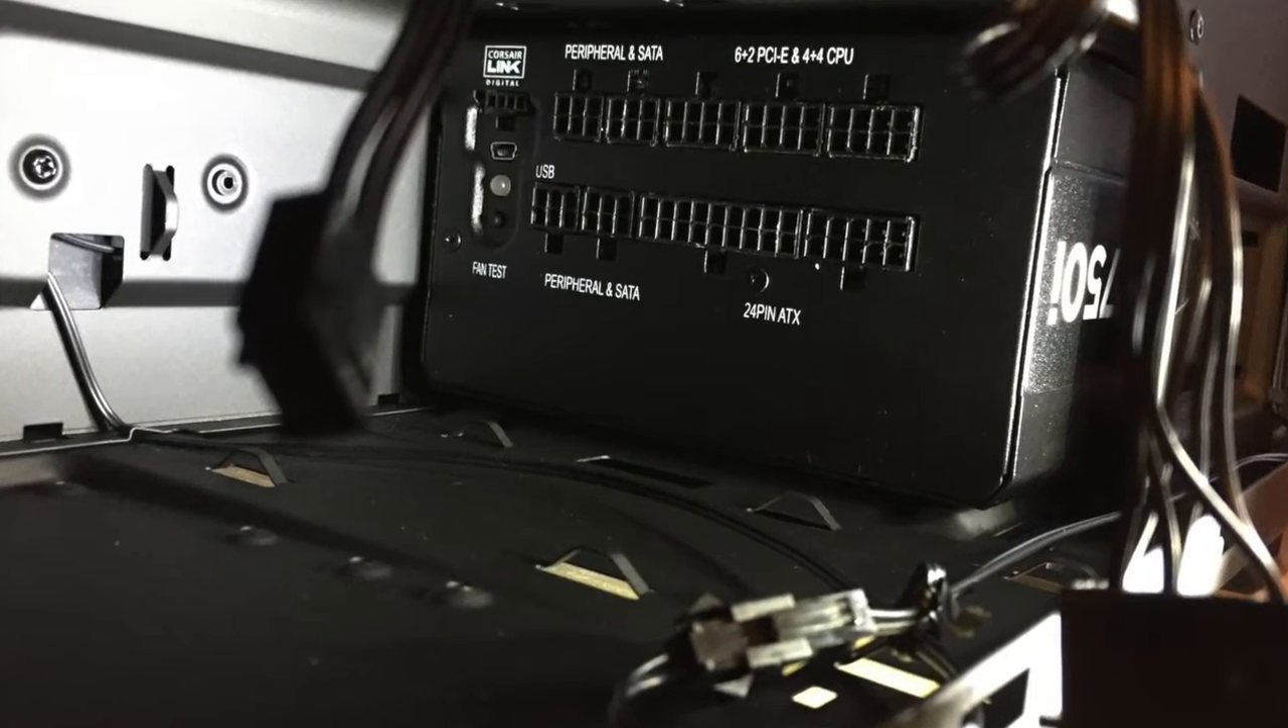As you can see here, the power supply sits neatly inside the back of the case there, giving you access to the ports.